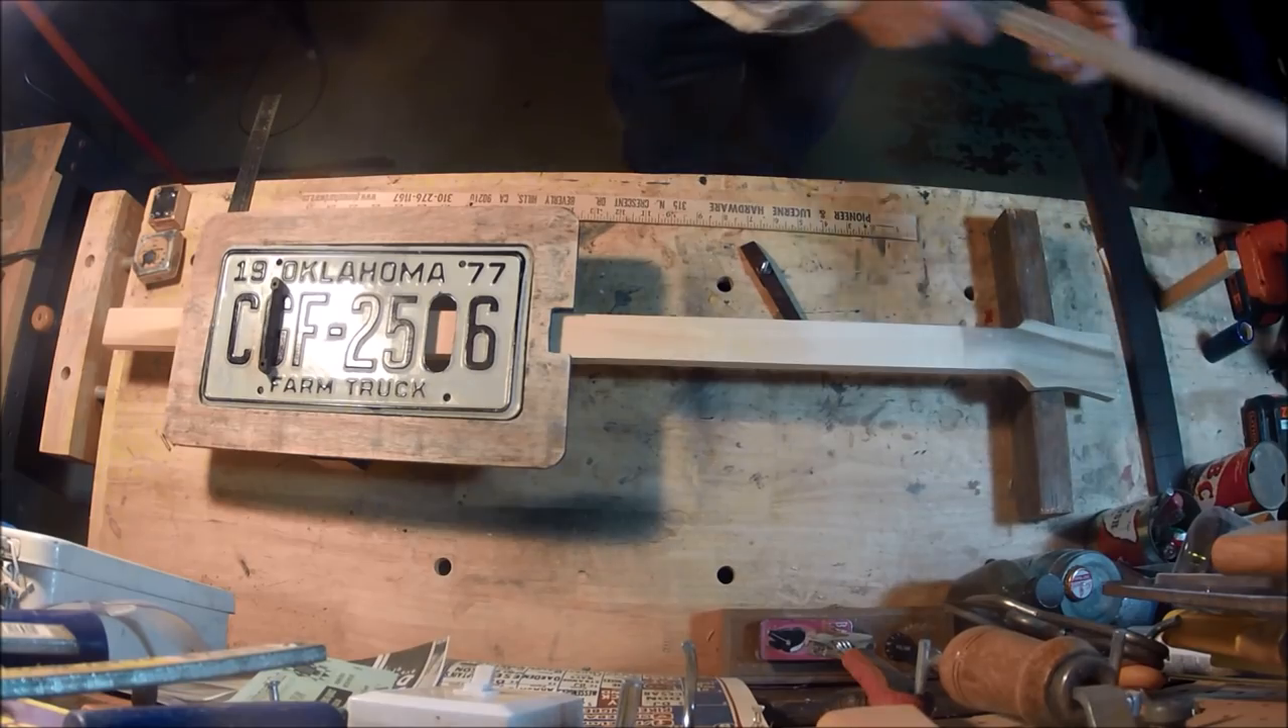You notice i have not put the fingerboard on this yet.